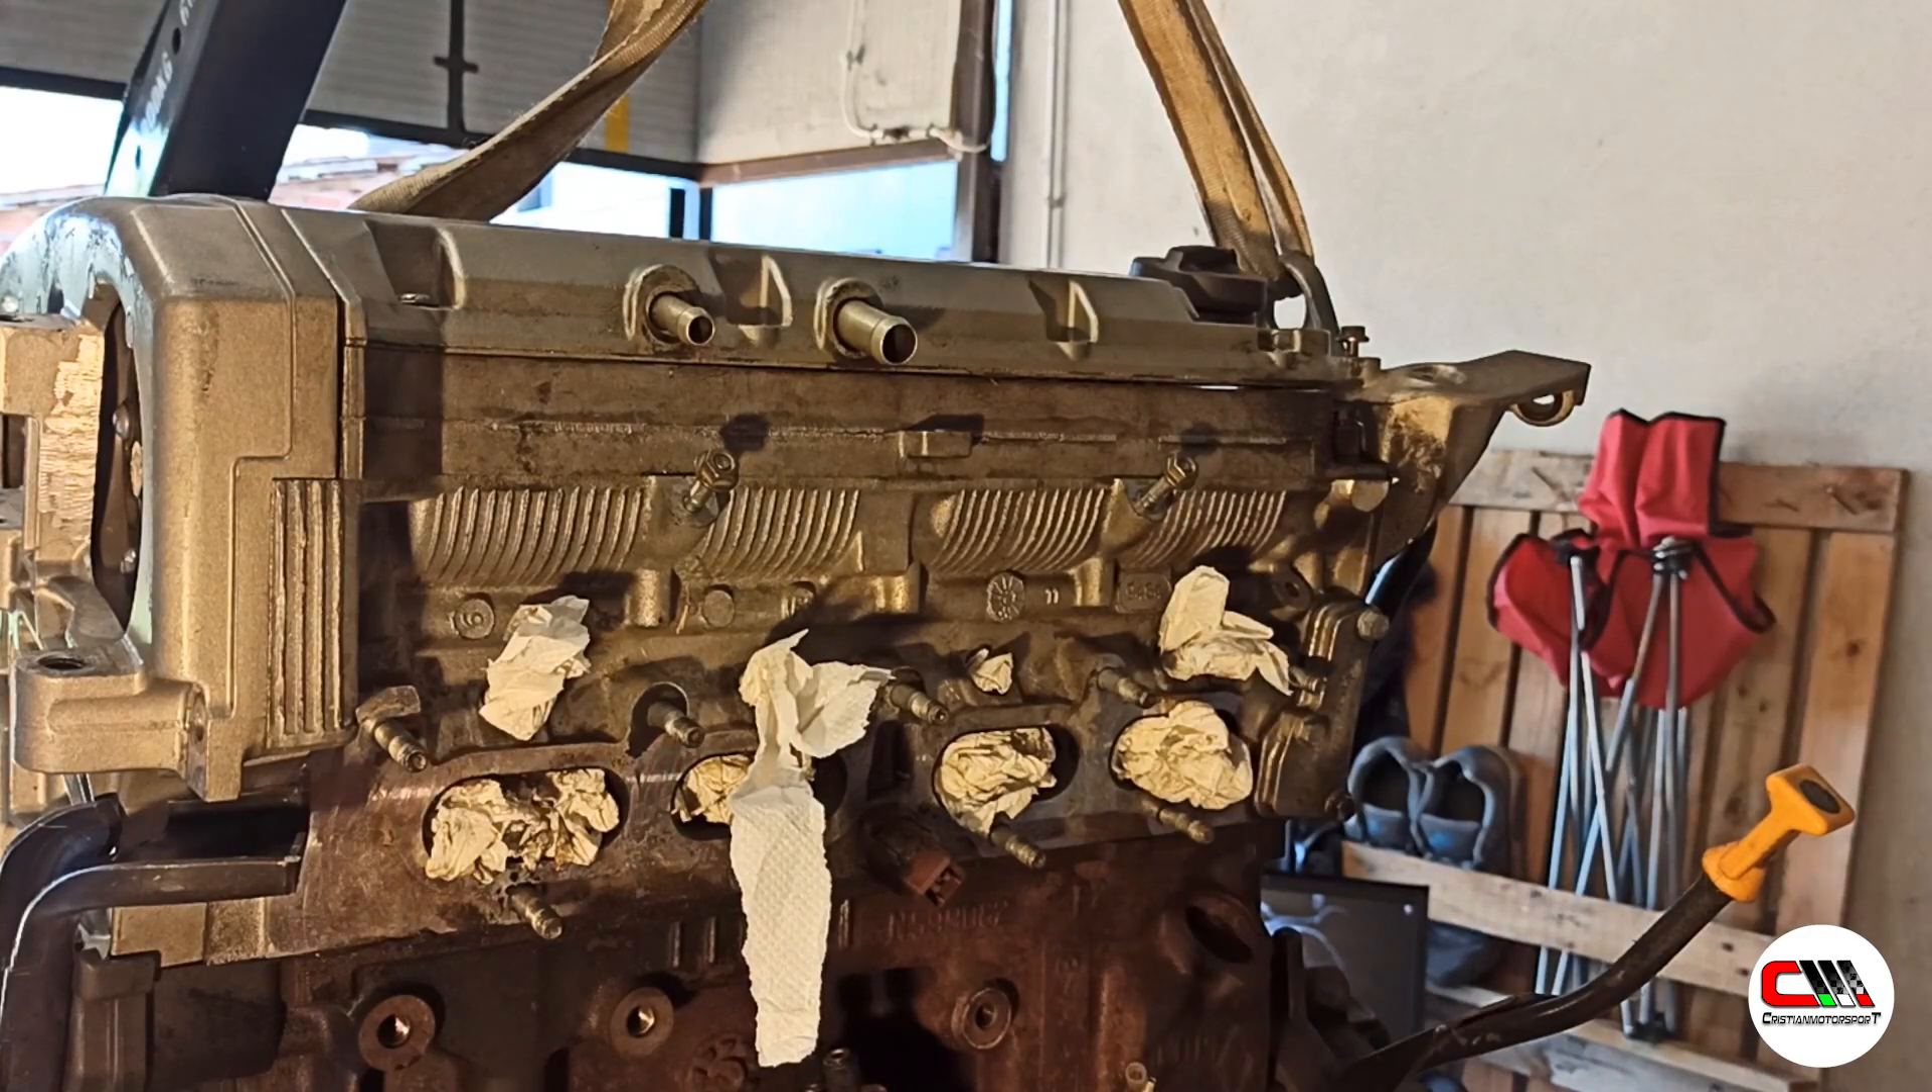Provvisoriamente finché non ho gli iniettori pronti, vado a inserire dei pirottini in carta, così sono sicuro che non vada dentro della sporcizia.